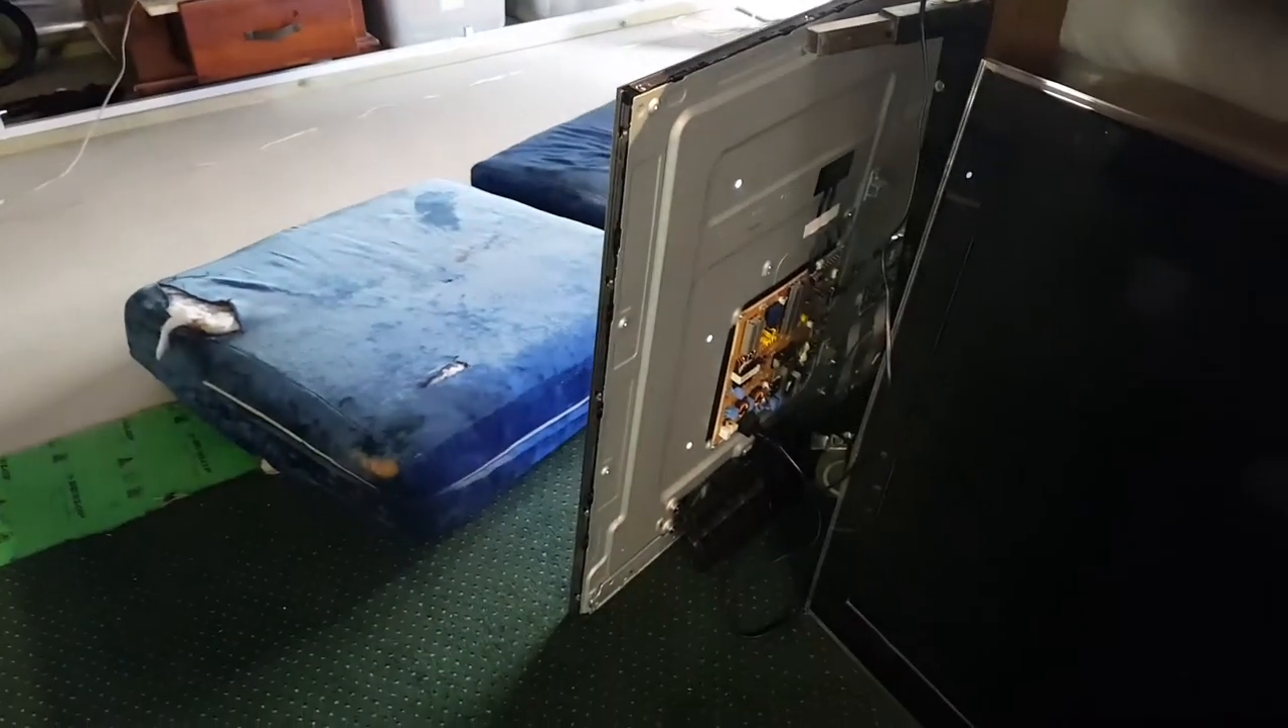But um I haven't even put the back of the TV on.